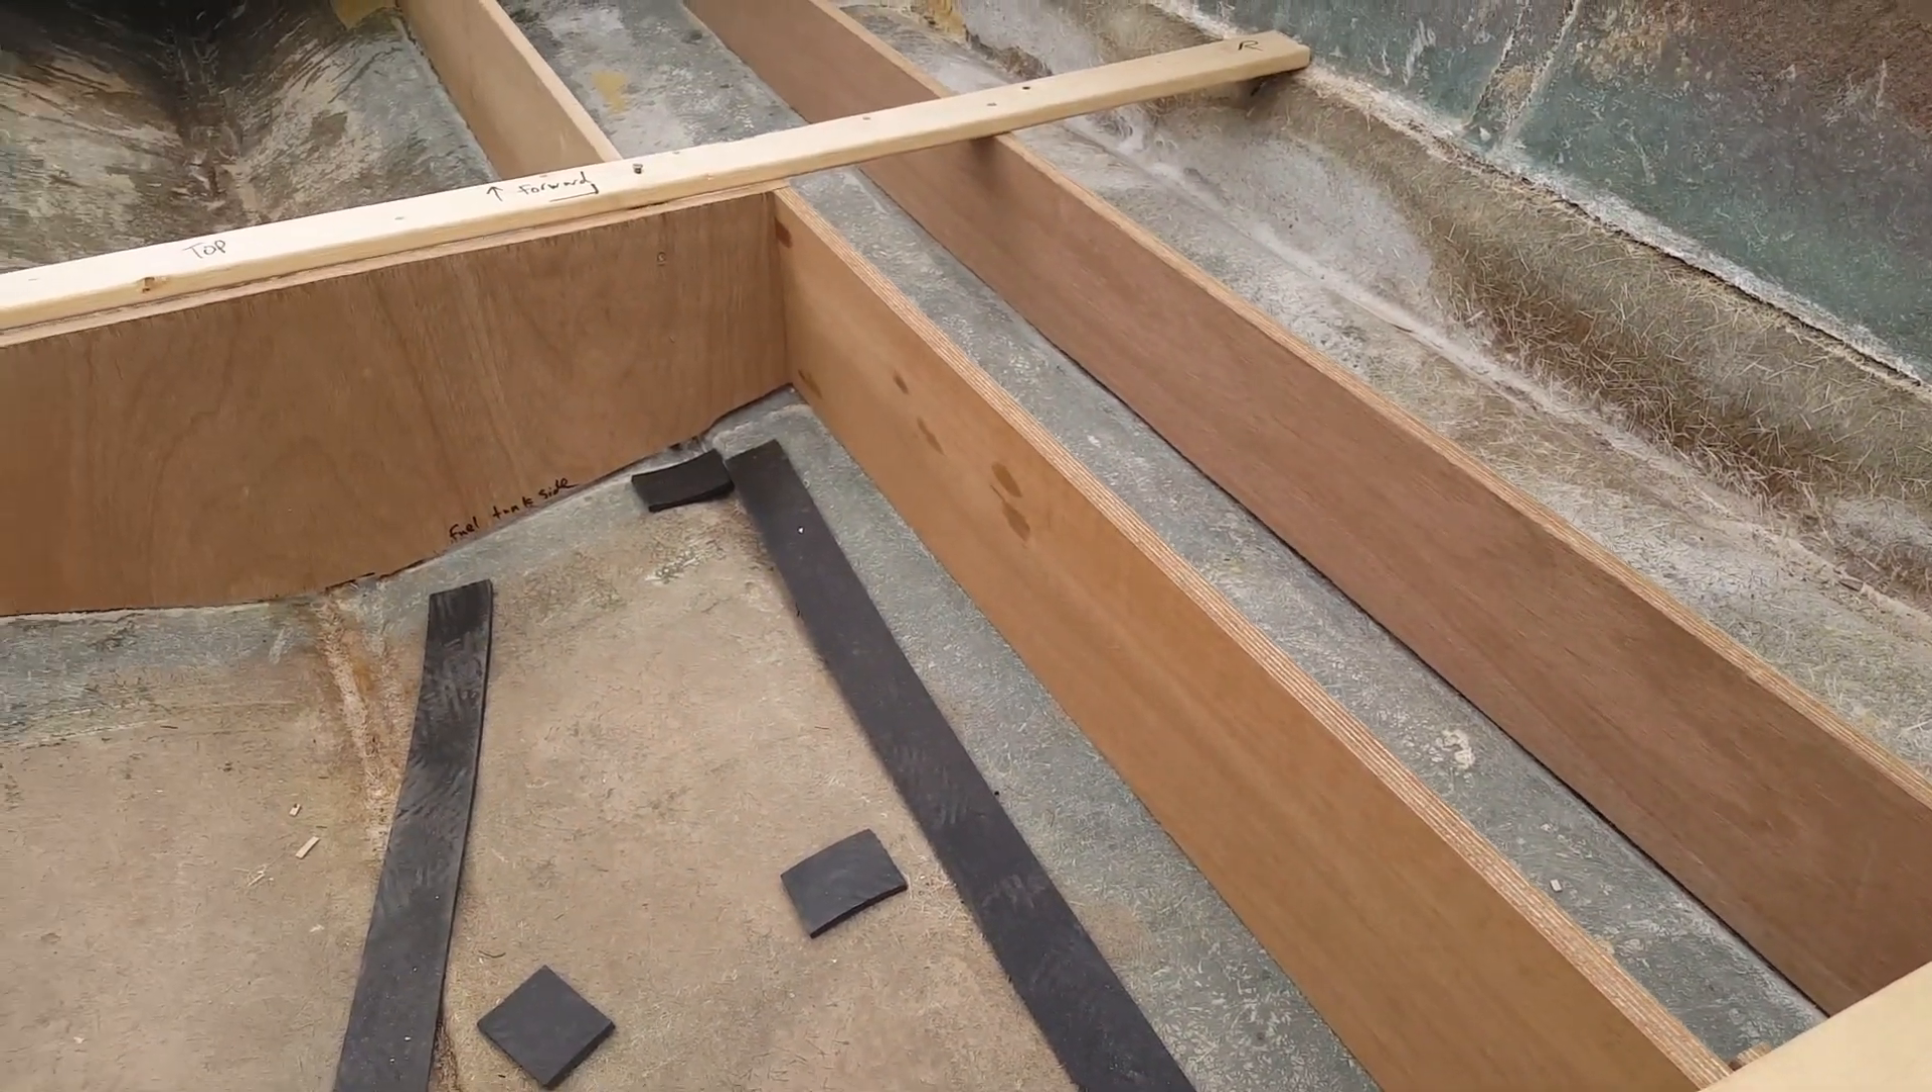So as you can see we got all the stringers in here.